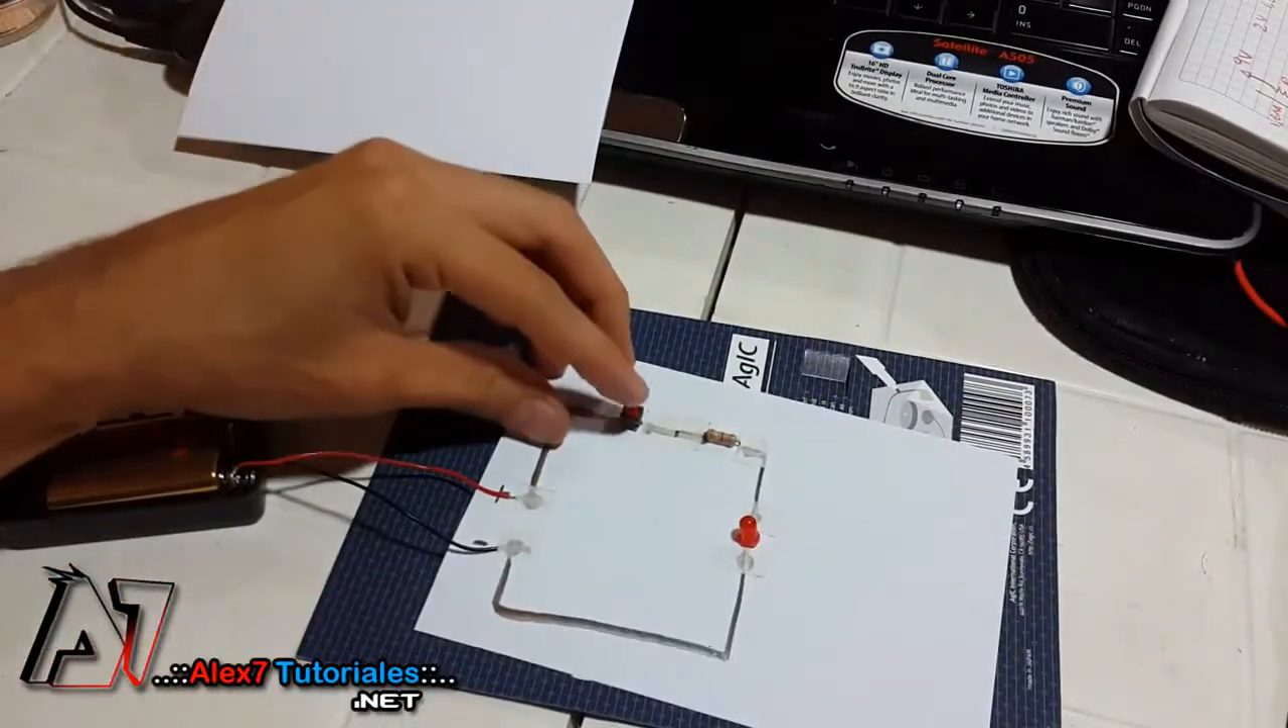Bueno aquí ya tenemos Nuestro circuito armado.